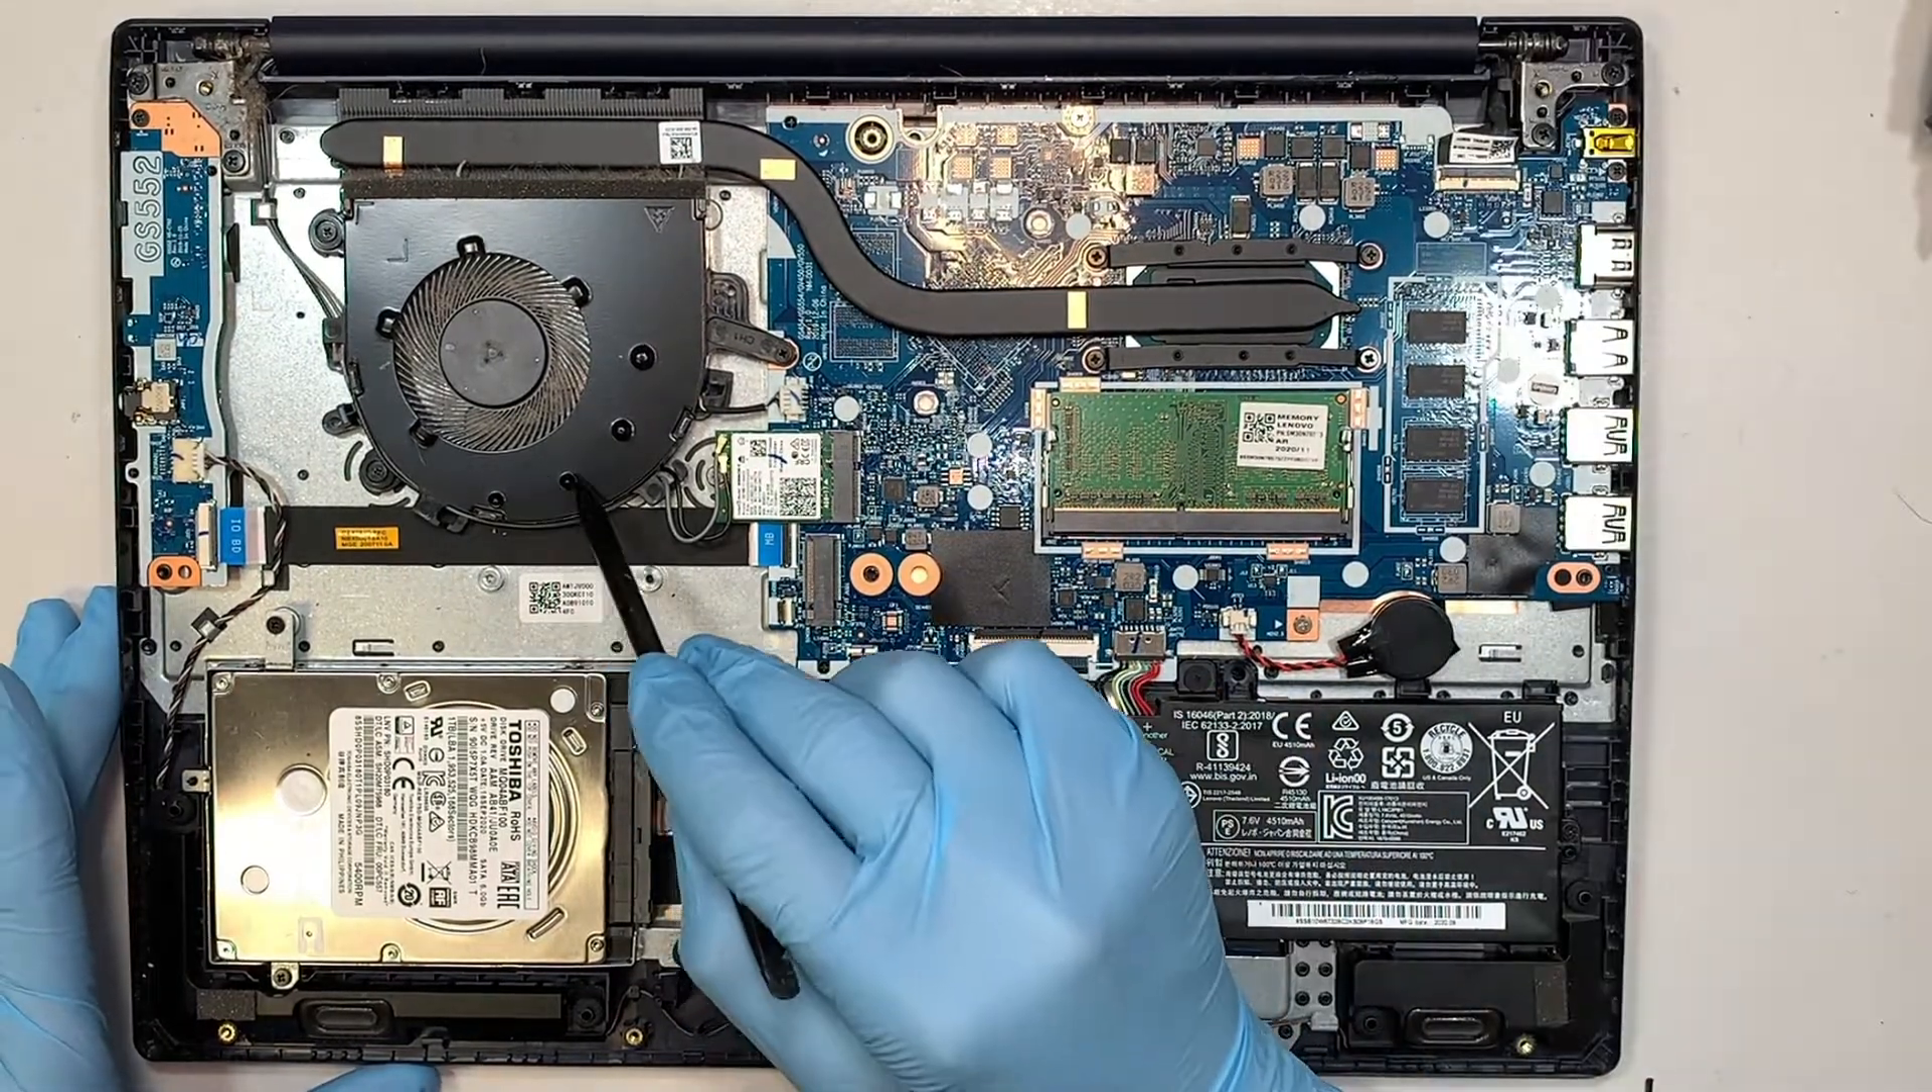Once you have removed the back cover, you can see your entire computer here is being exposed.